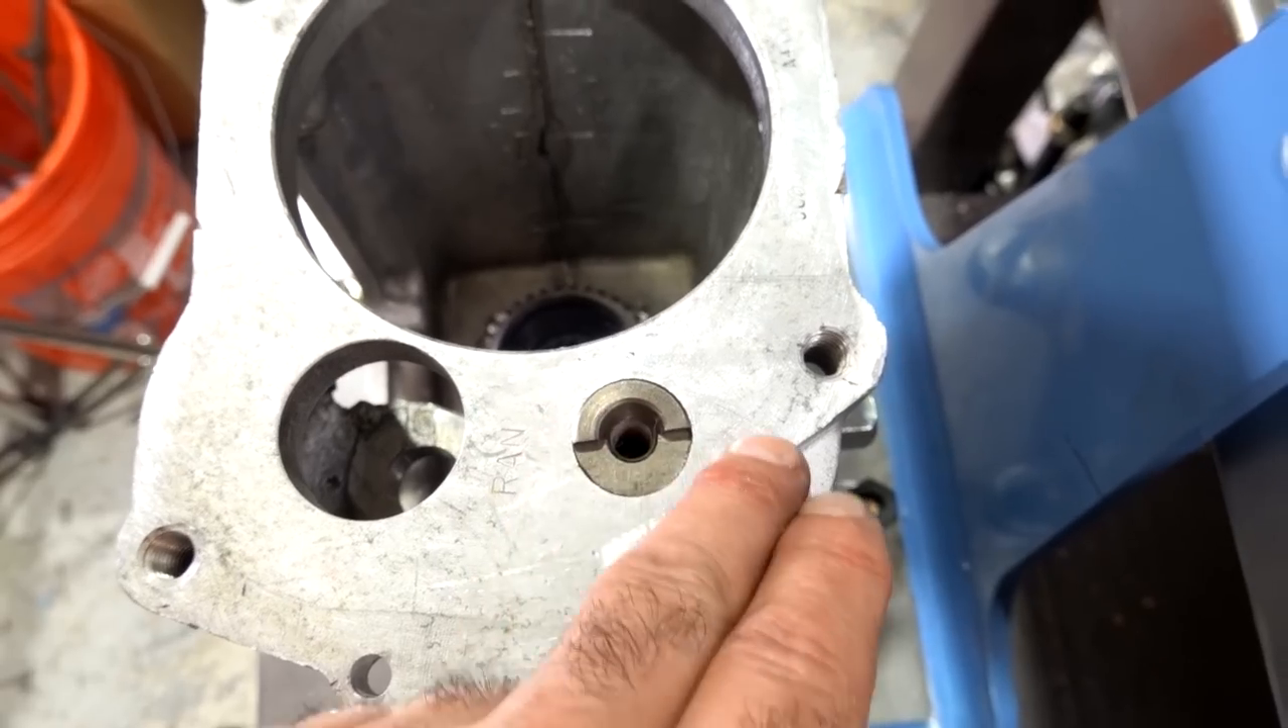So you can see here on the pin that this area is raised and it's horizontal. That's how you want it.